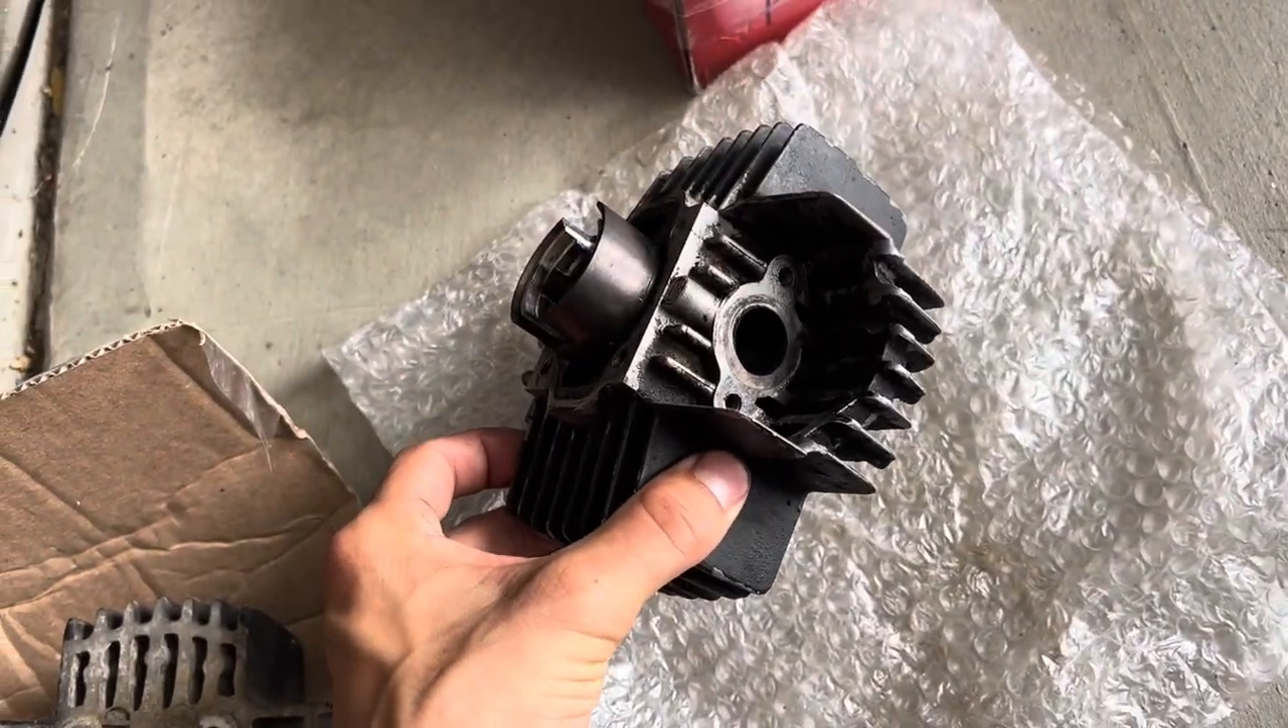It looks like we are missing the exhaust studs.